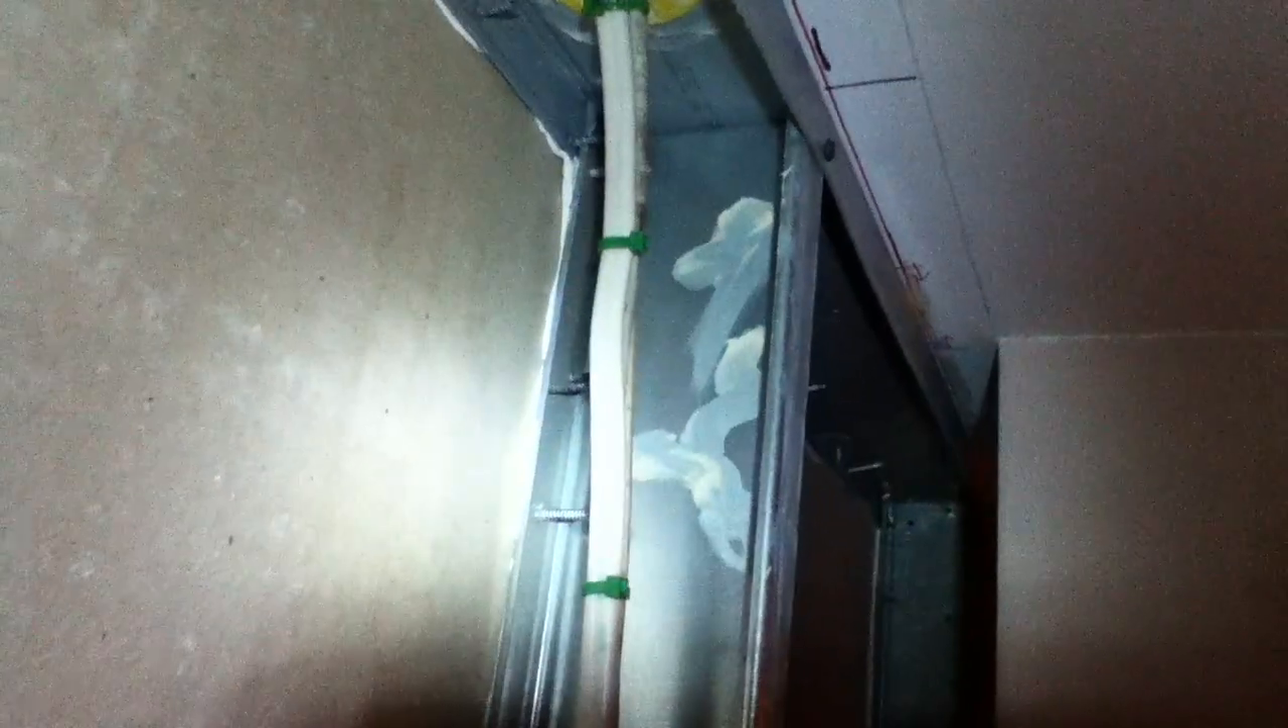The cable is tied together. Secured. Going up into the bulkhead.